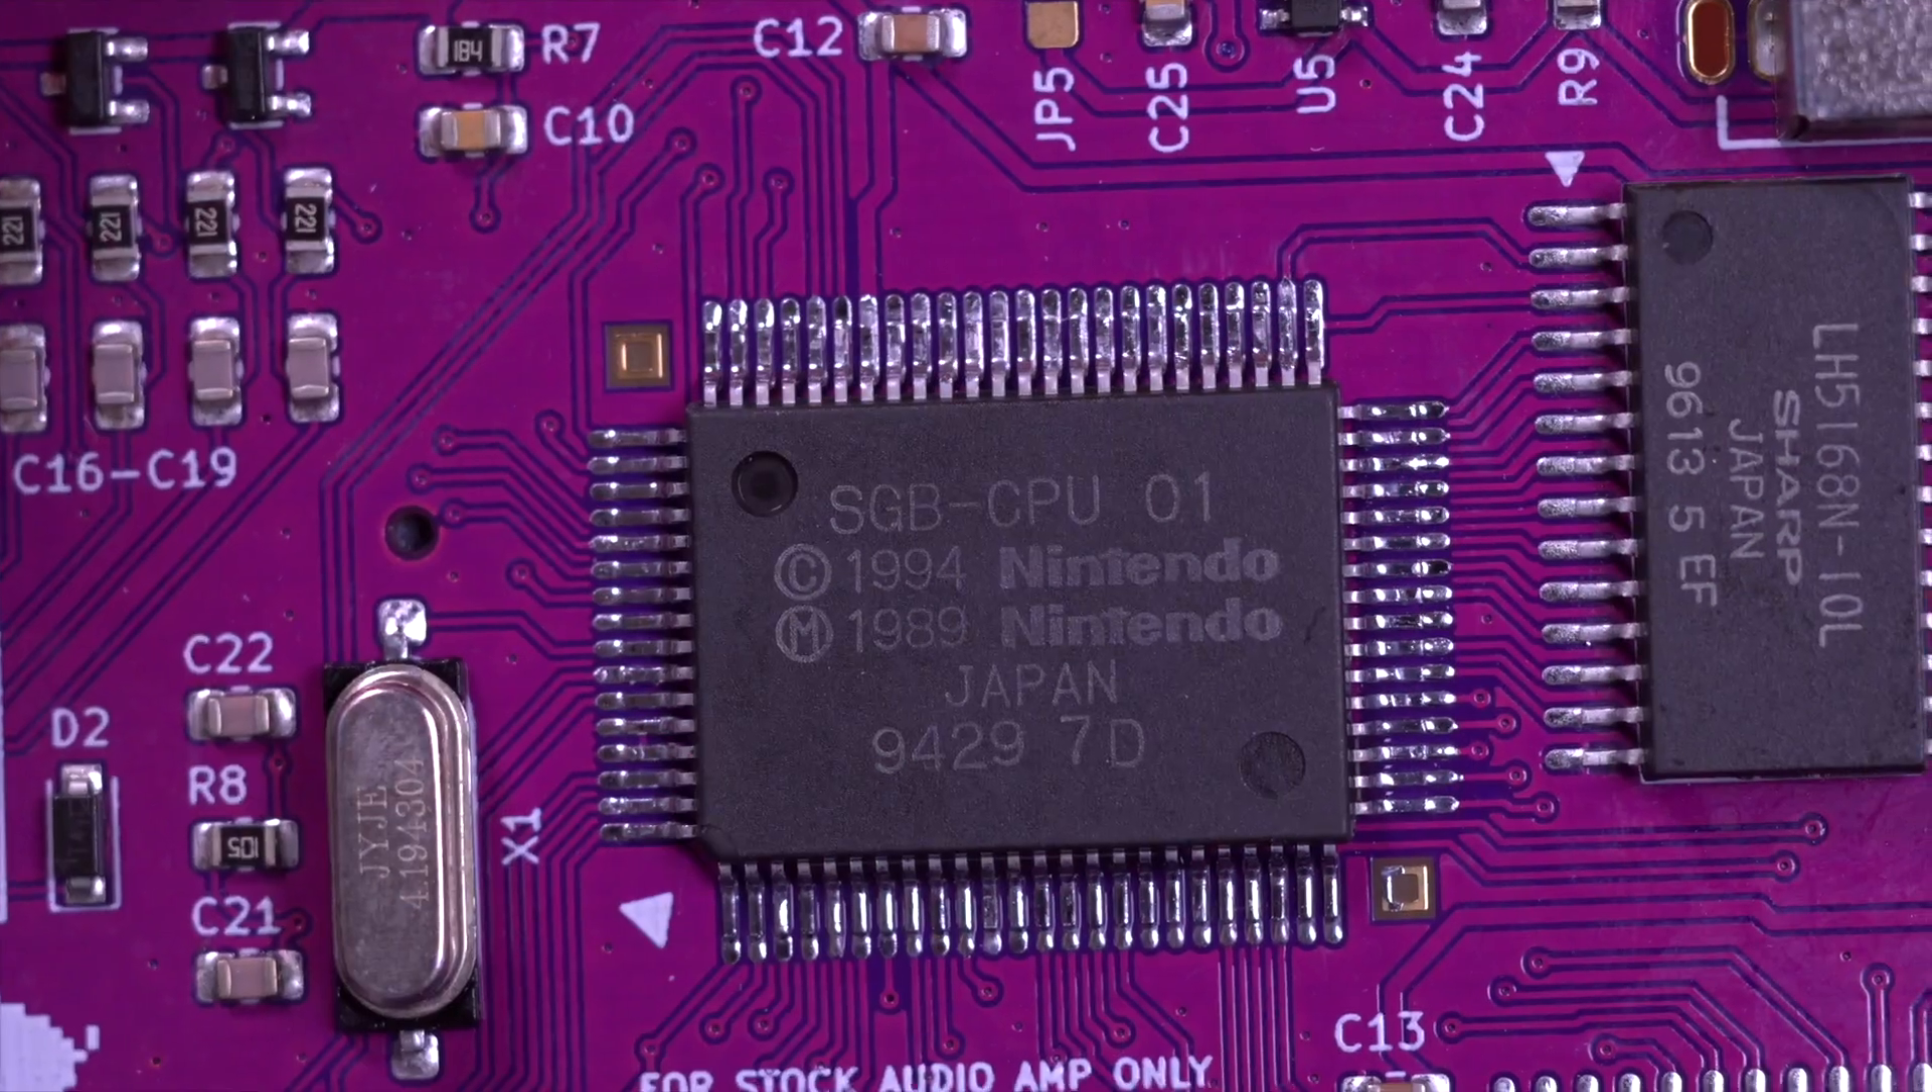And here's what our Super Game Boy CPU looks like all soldered in place.